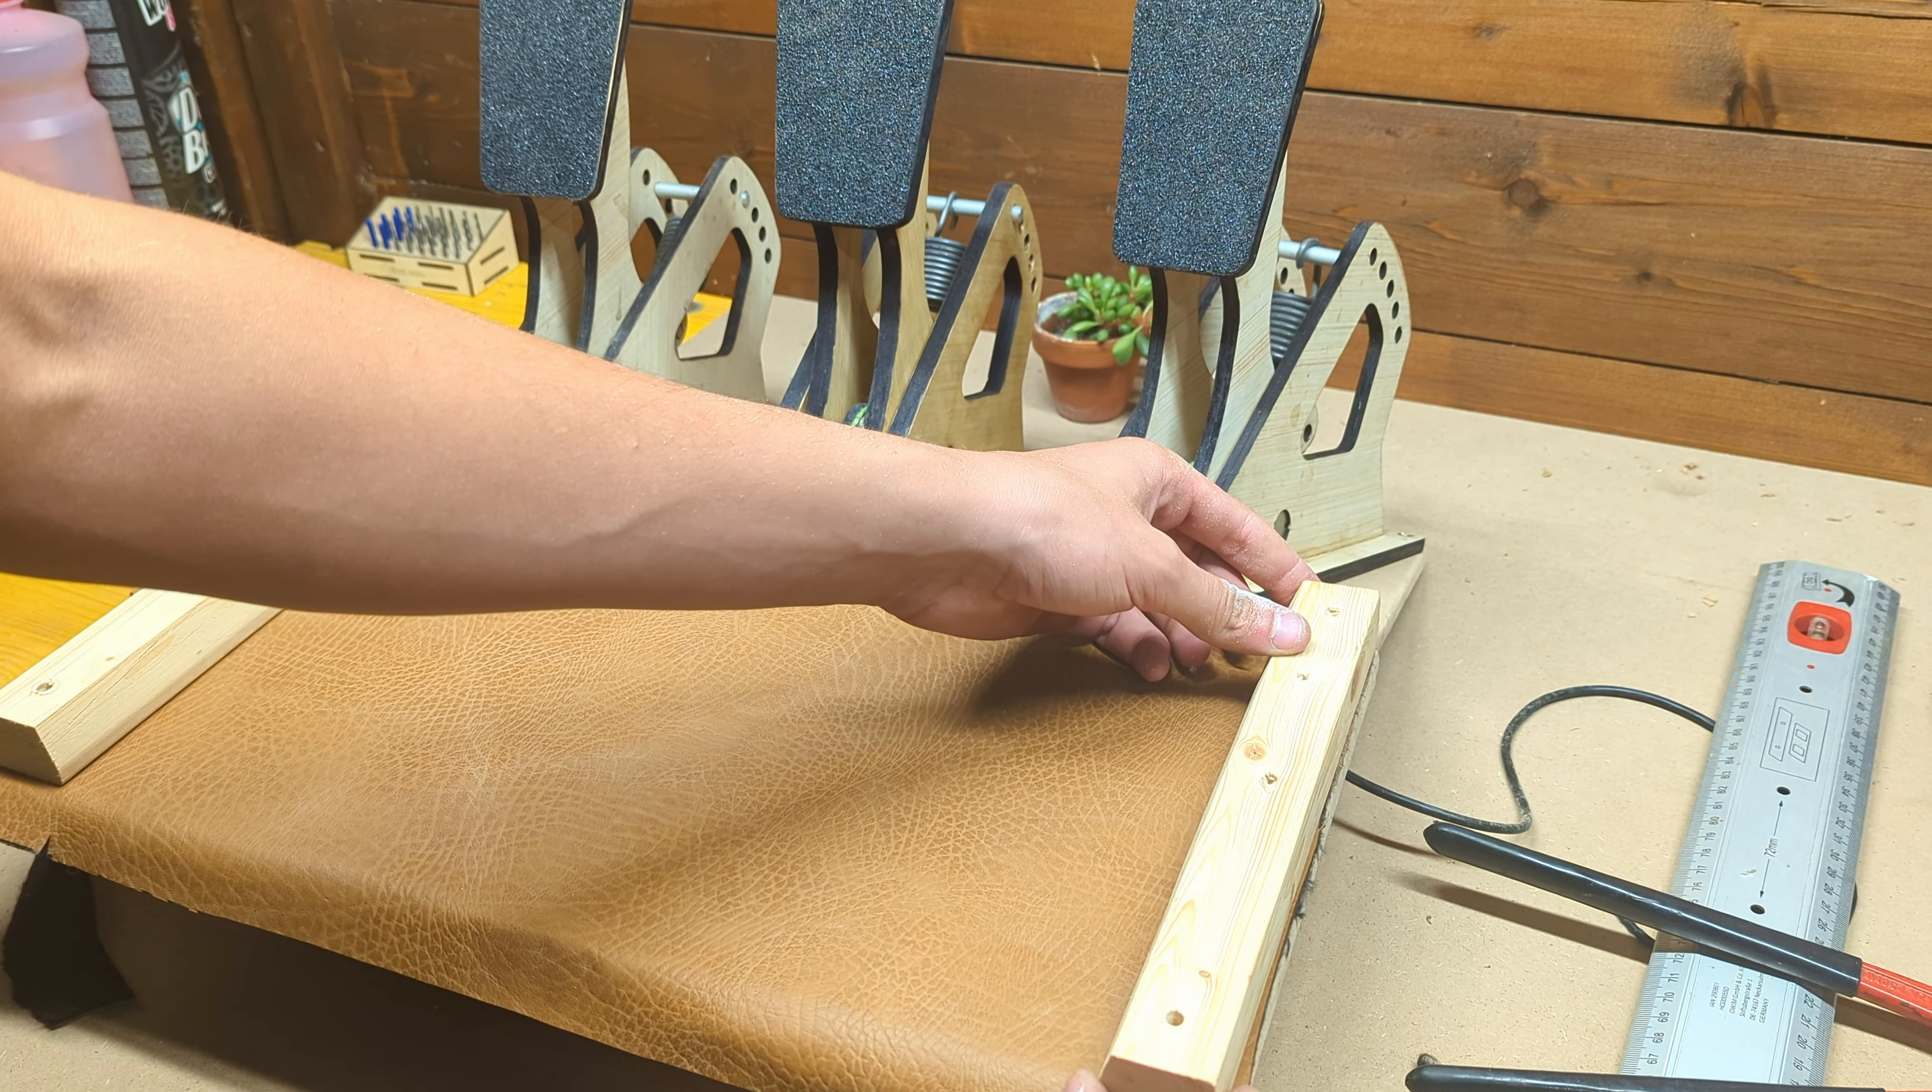The edges didn't look quite right so I added these two wooden strips to clean up the look and also to prevent my feet to accidentally slide off.